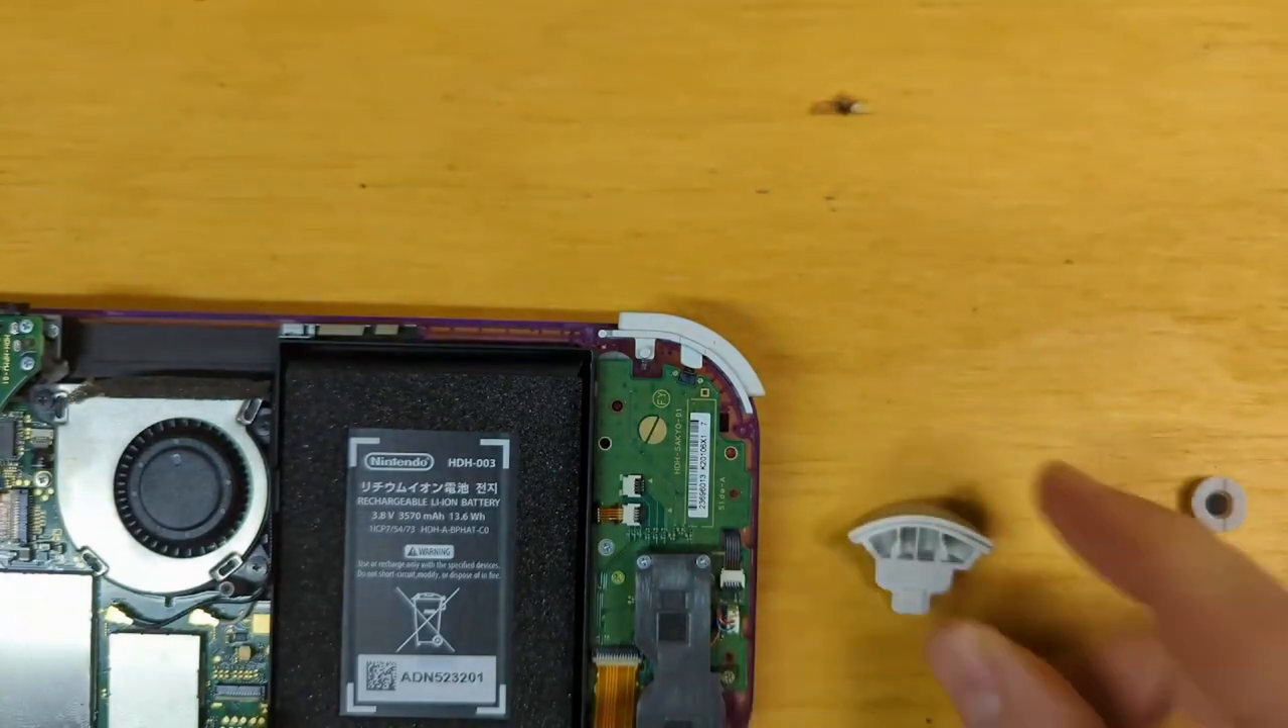So now we have the trigger removed.